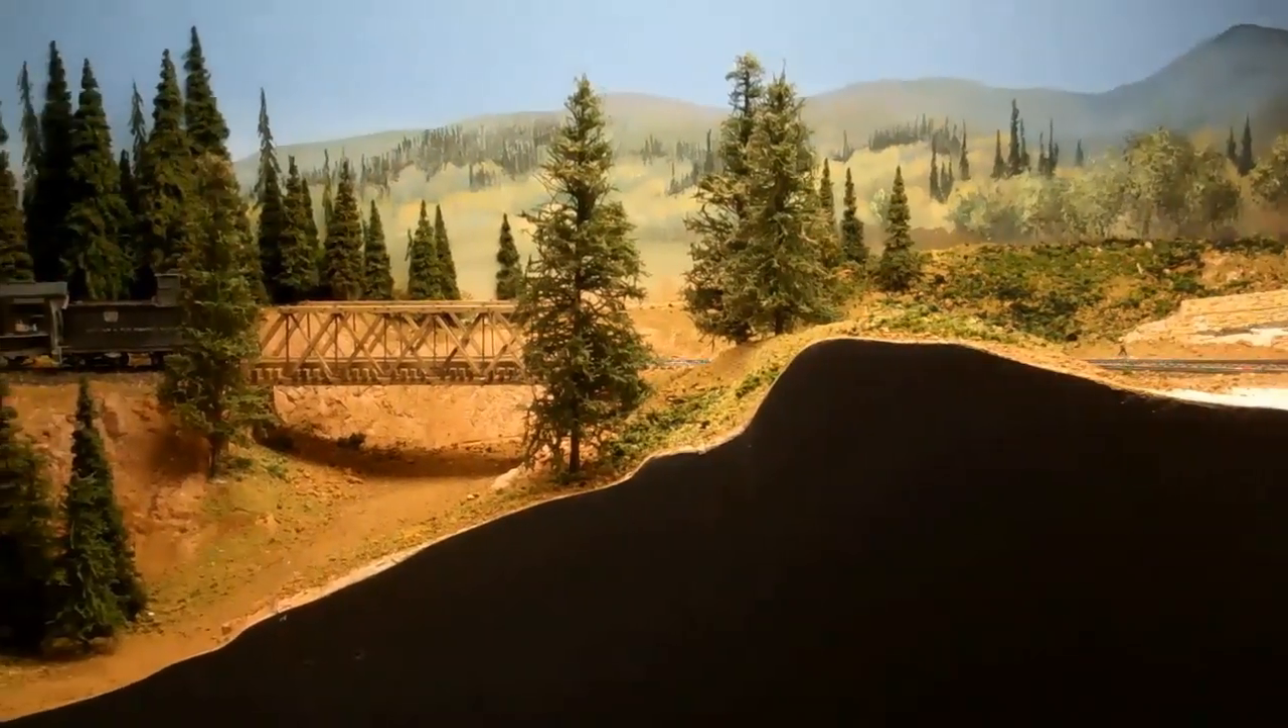Well, now I've got most of the trees planted, and you get quite a nice effect here as you can see.